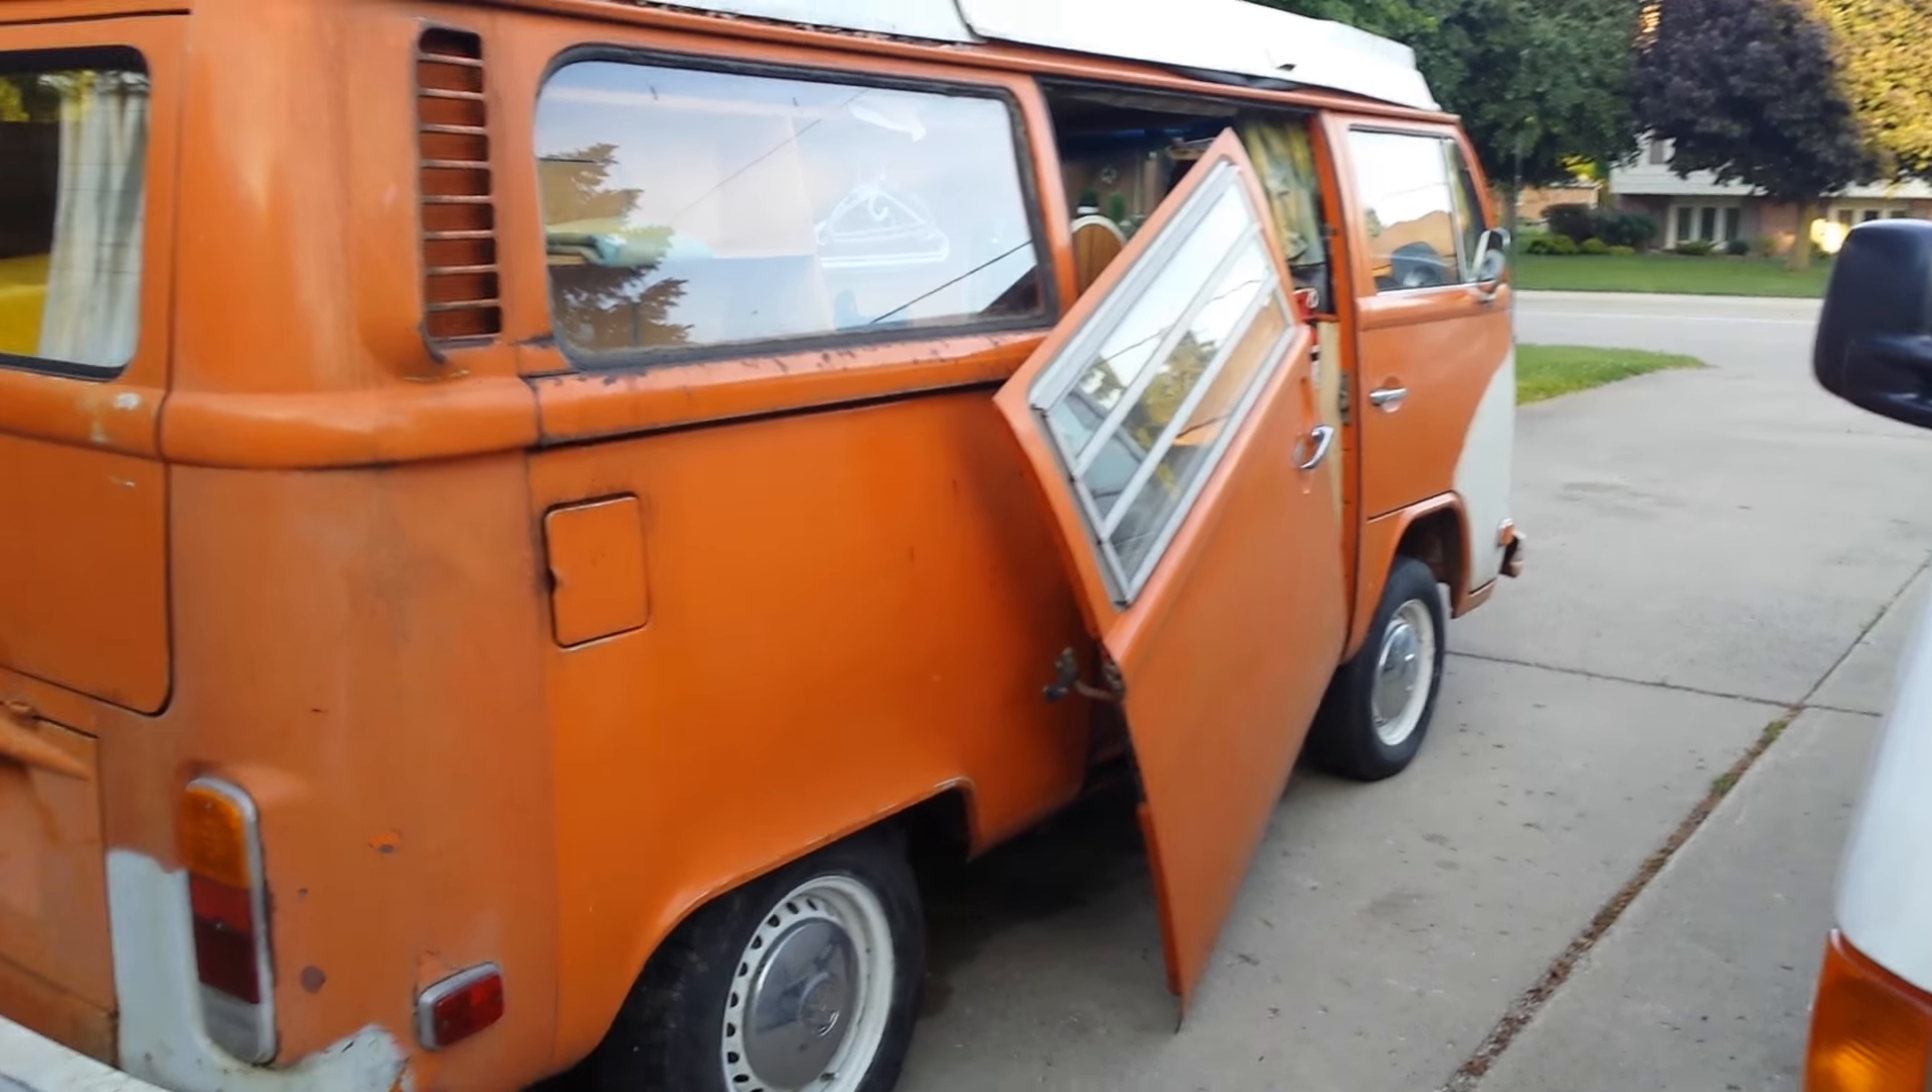Well it was a bit of a colder day today but anyways I got this out of hibernation and you can see the door is half off.